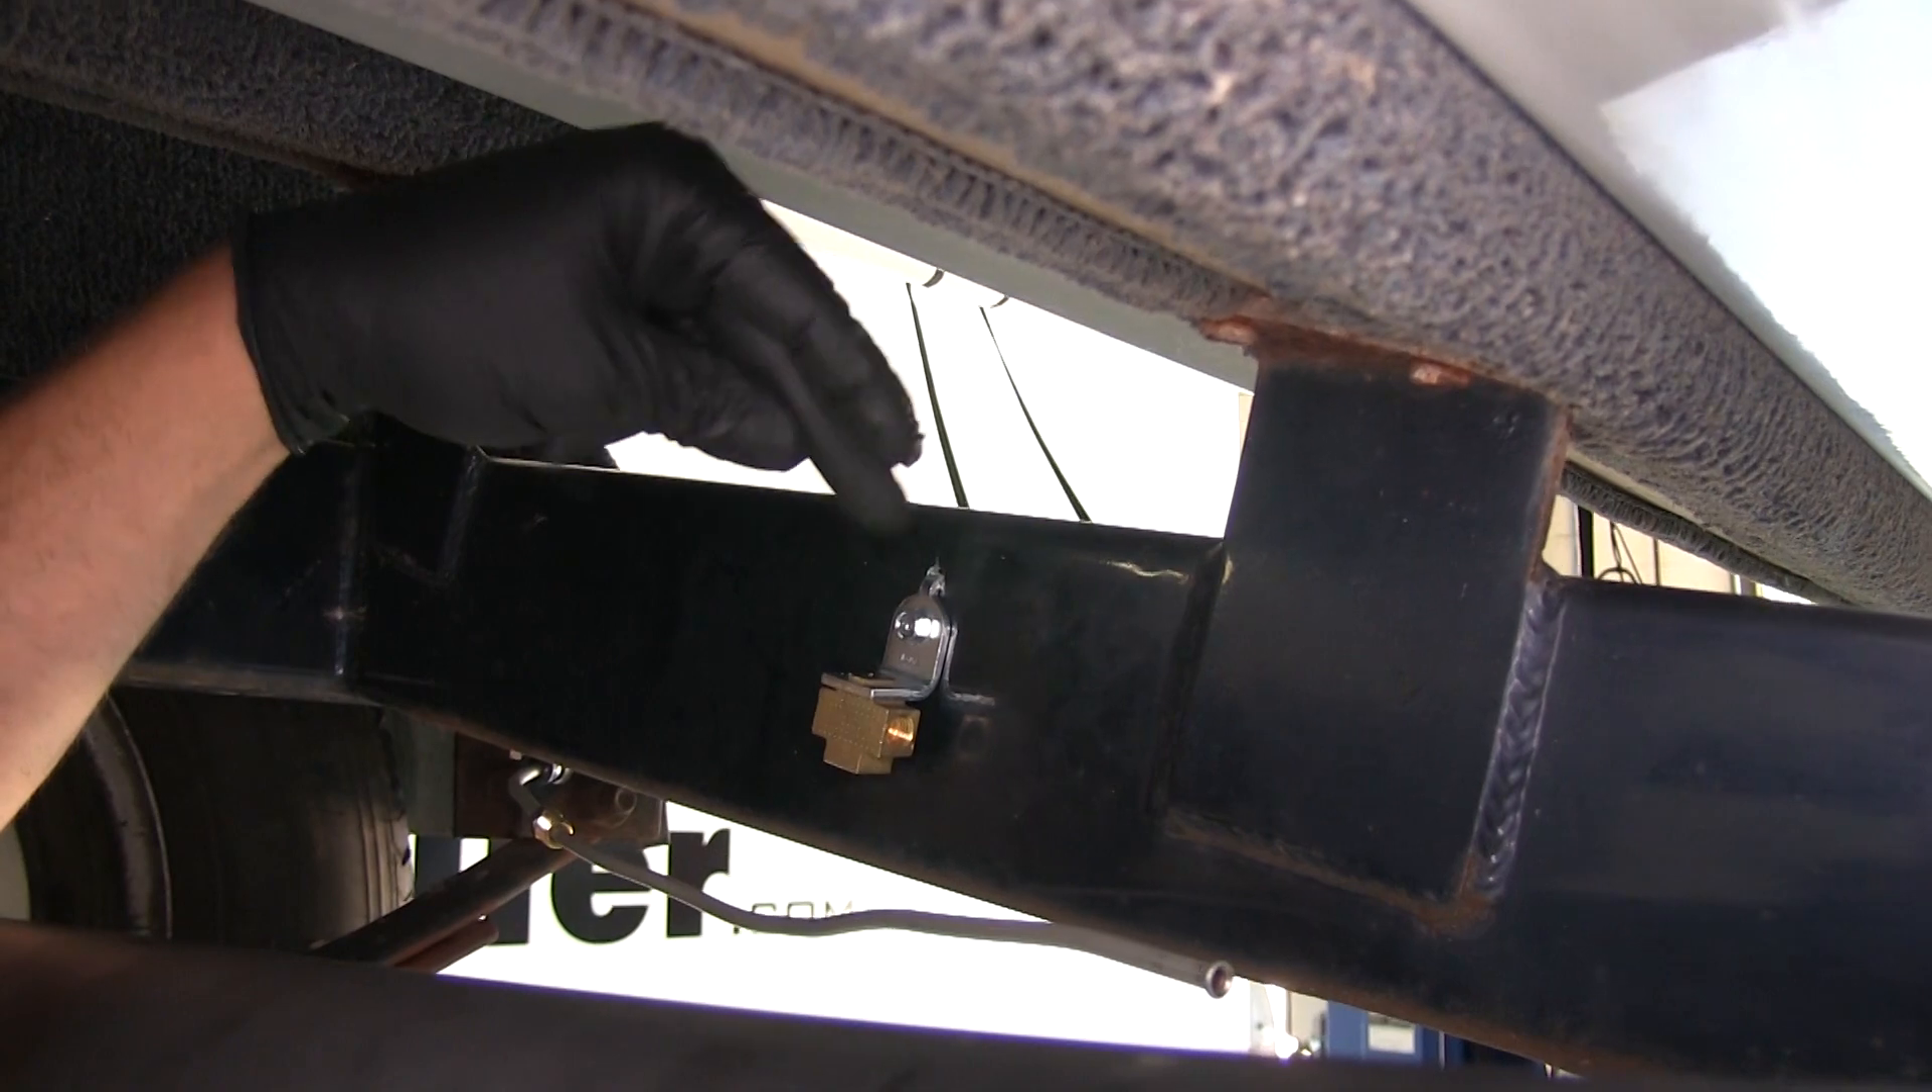Now we can get our block put in place and get it secured with our self-tapping screw. Nice and secure.